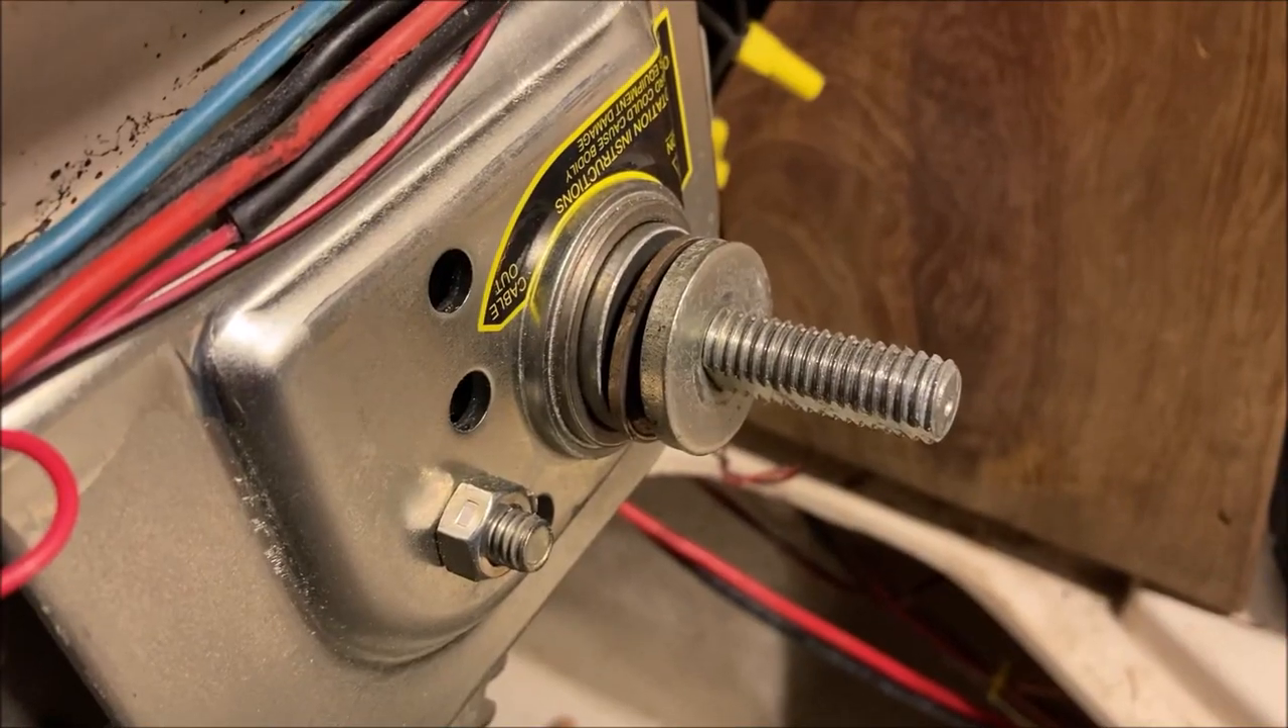Alrighty, the nuts are gone and we are down to the metal pieces that Pete at the factory suggested might be corroded and would cause the problem.